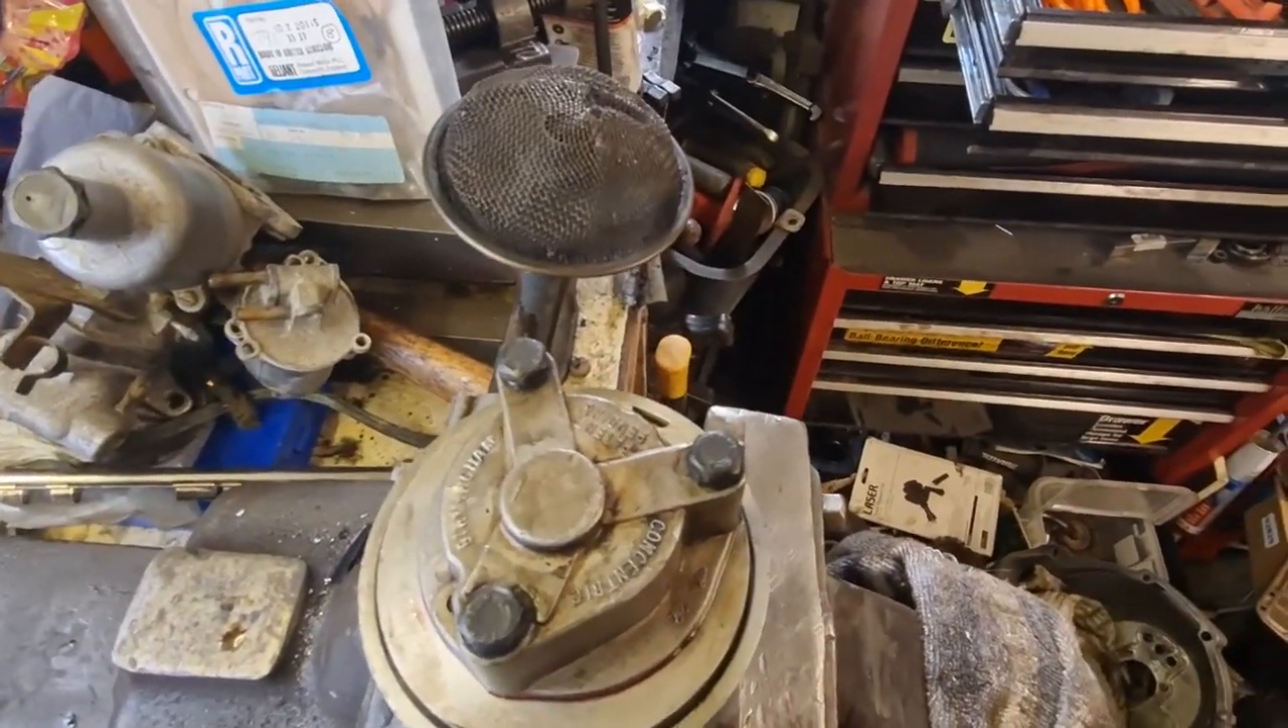That is the oil pump all back together.